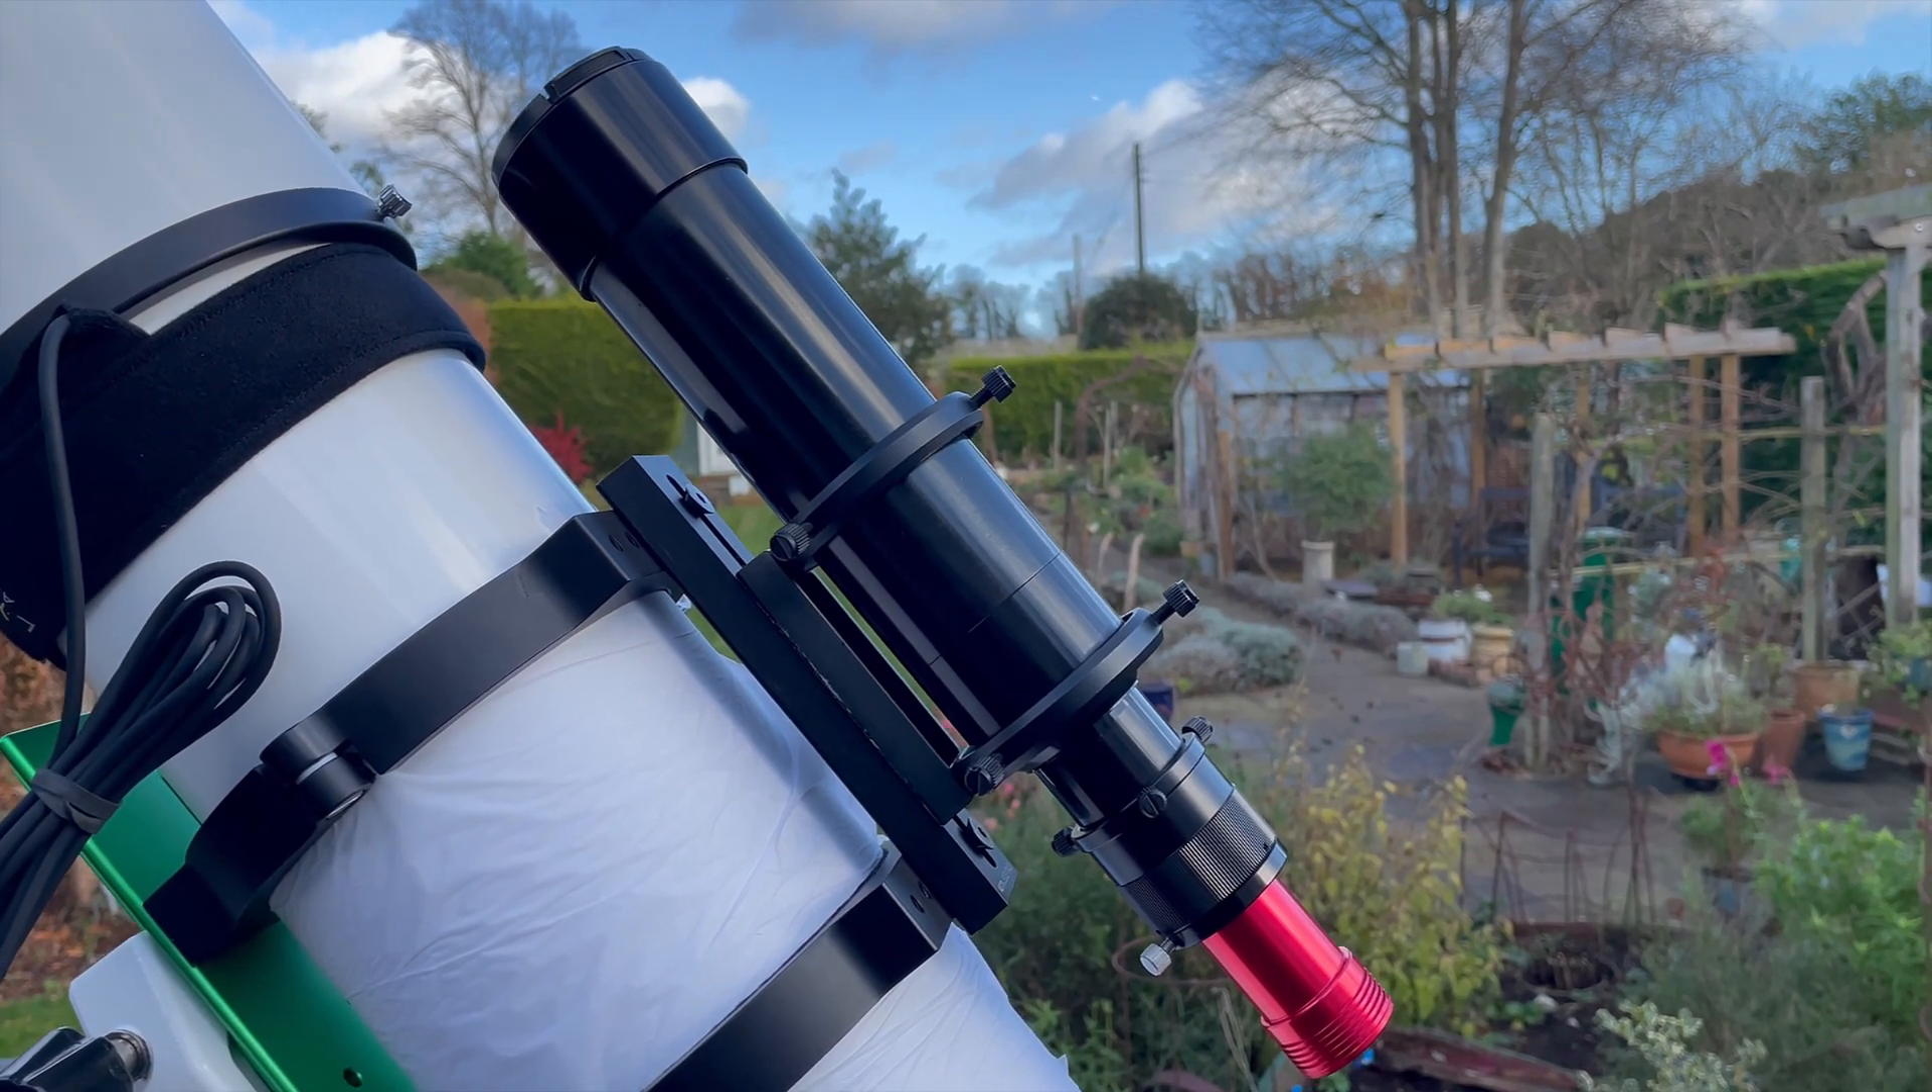I've managed to attach my guide scope on the top, which is the WO 60mm, which has a 280mm focal length guide scope.